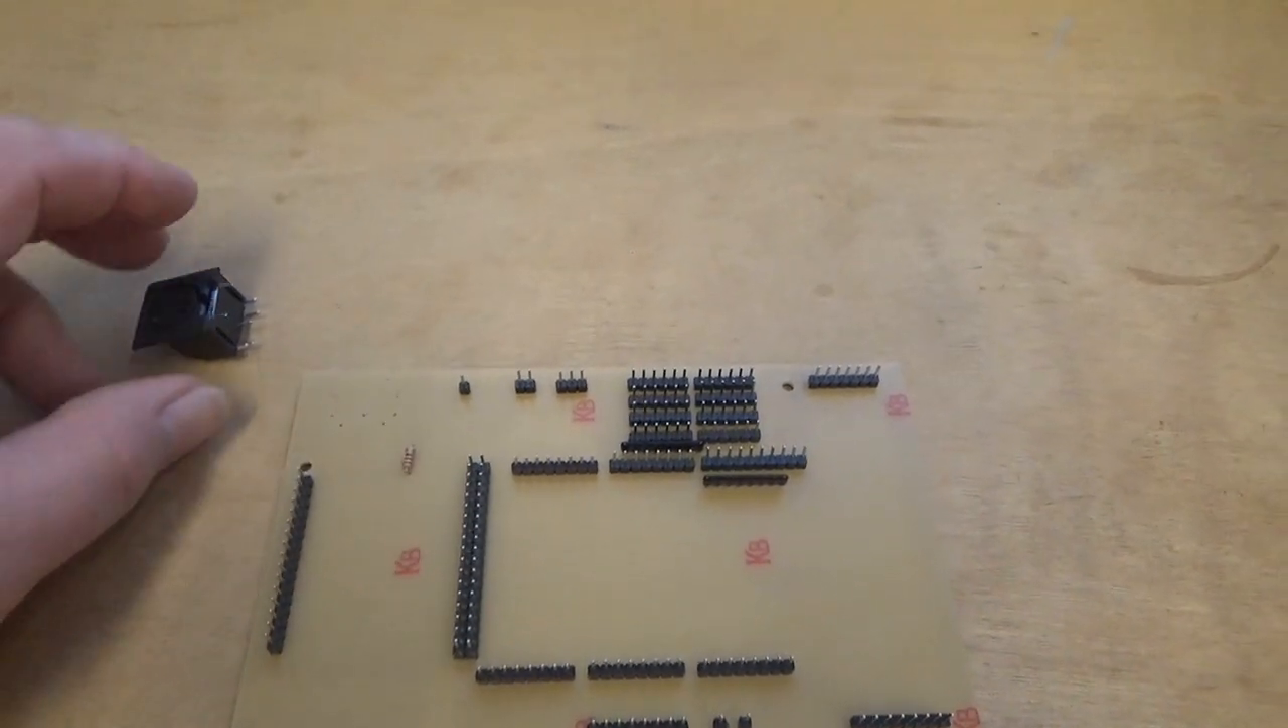So that's everything on the board now except for the midi socket that's over here.